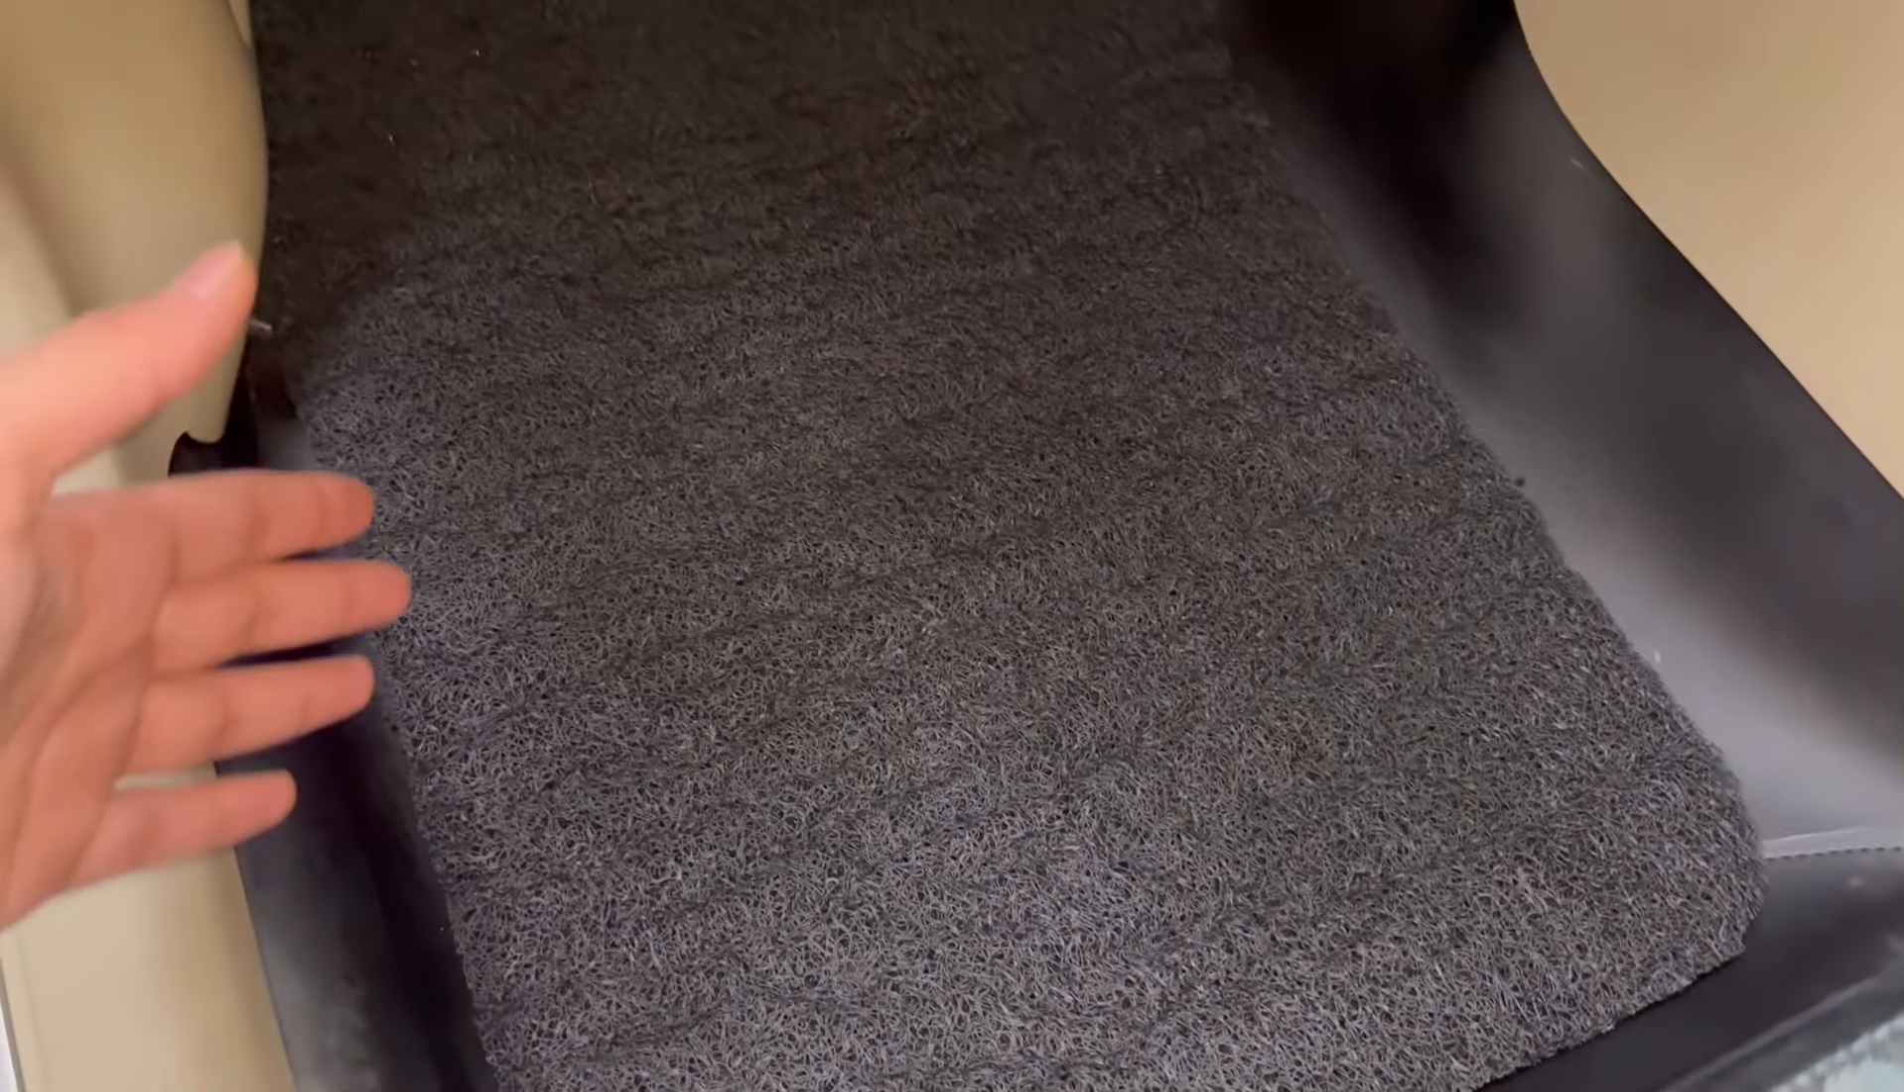یہ گراس میٹ کٹنگ کر کے لگا دی ہے۔